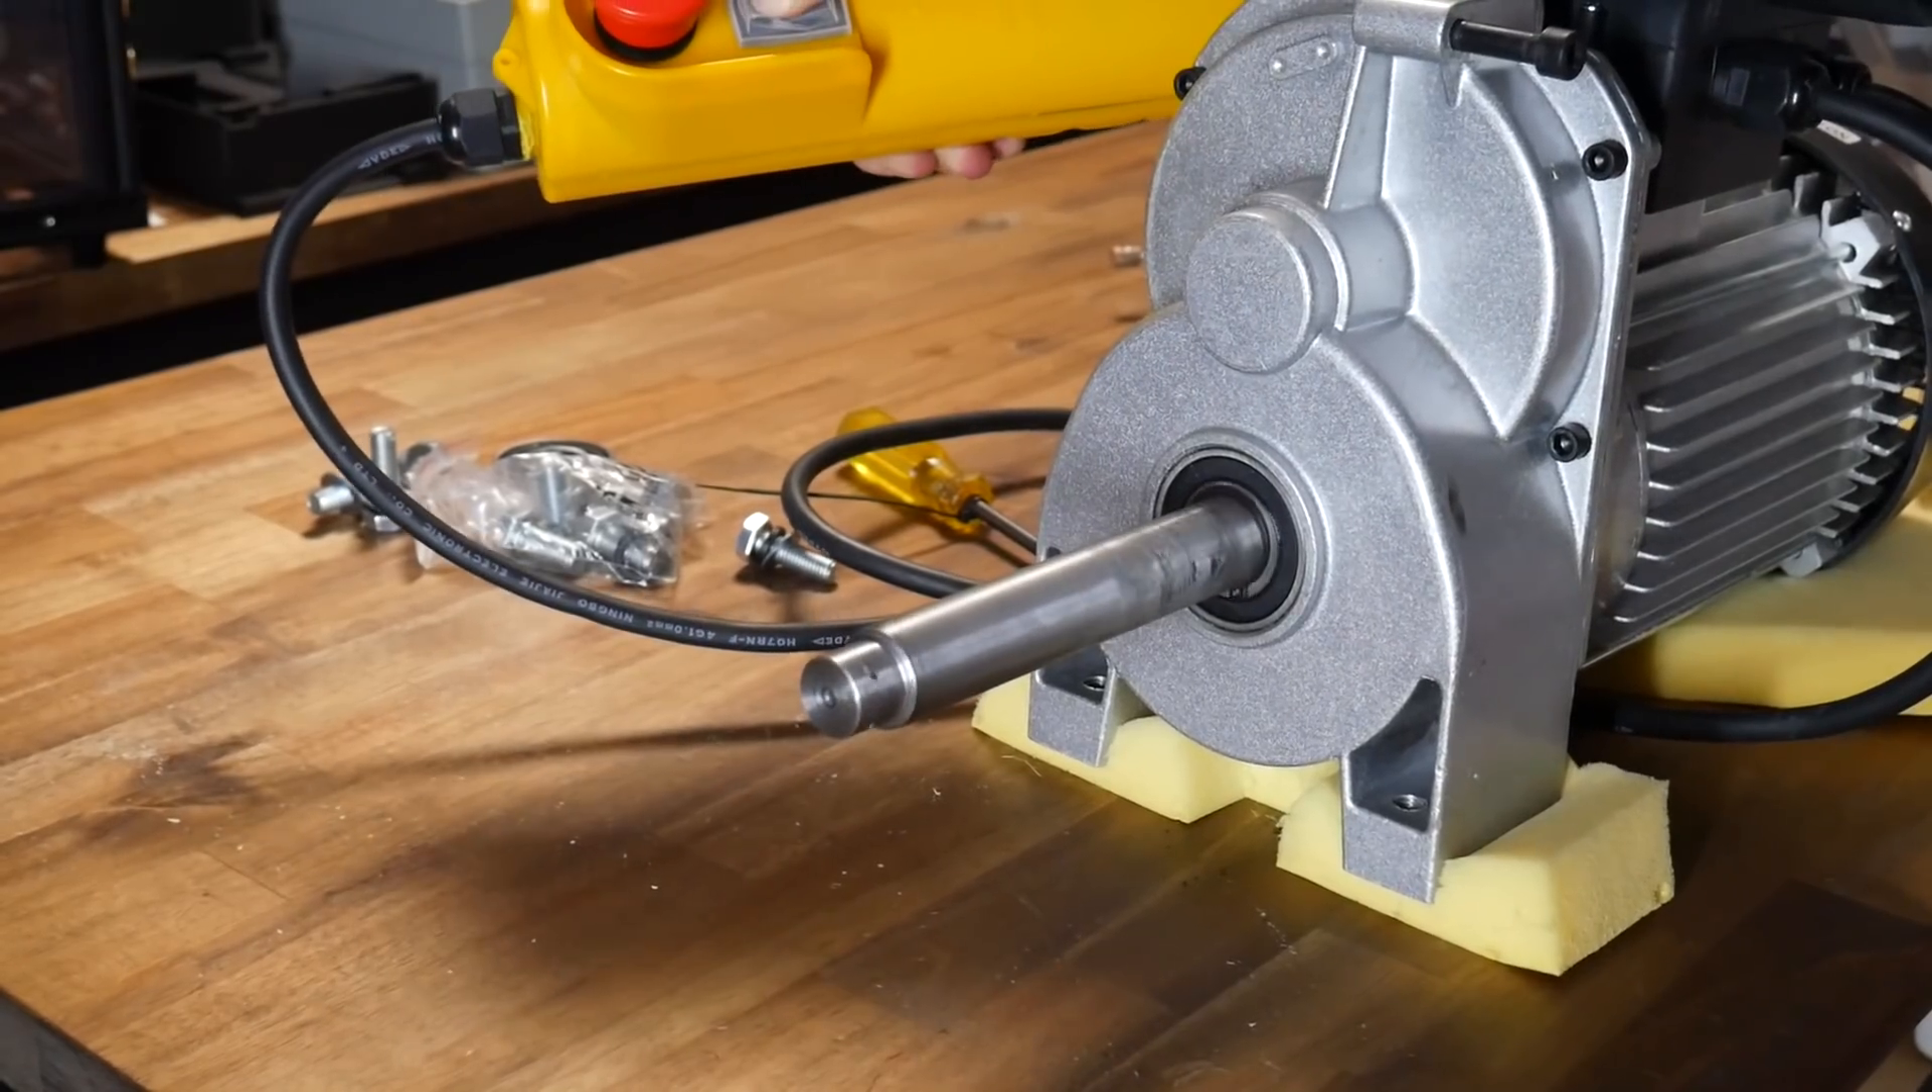Finally the output shaft was revealed and it does seem a waste to pull this stuff off but who knows what project I'll use this for in future.